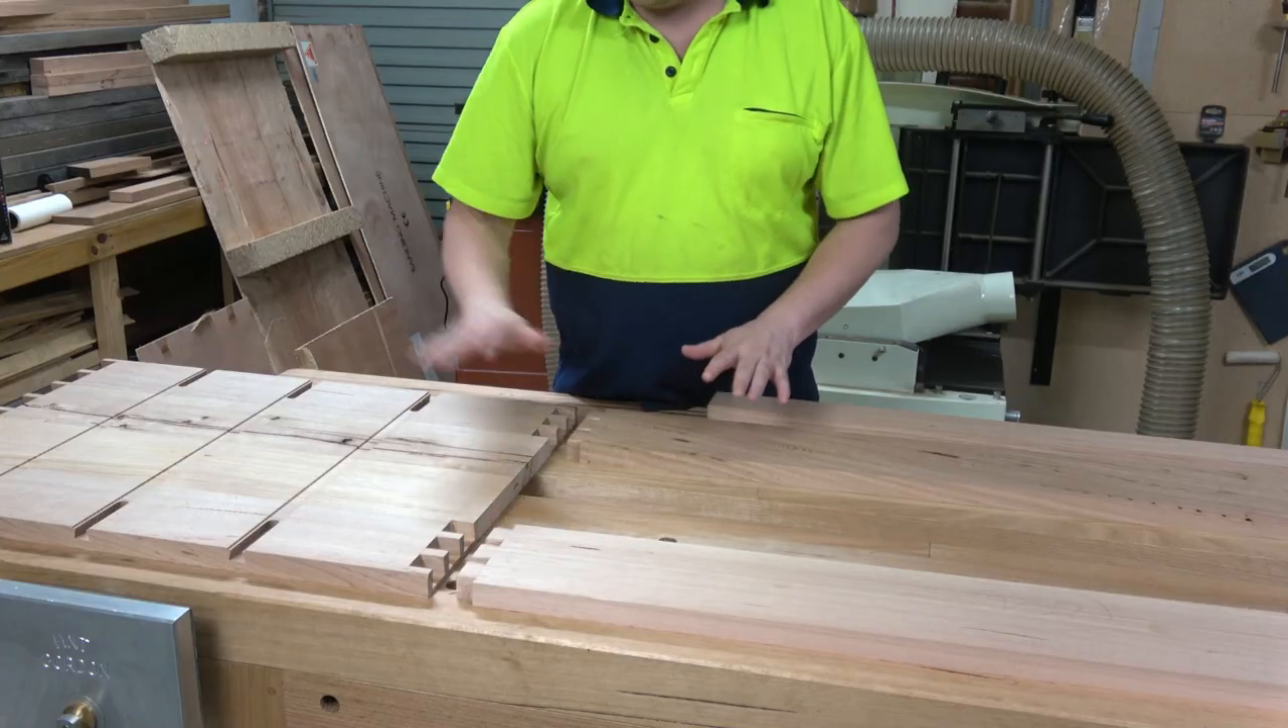I'm almost ready to assemble this carcass the two bottom rails the two sides and the top on top of it but not yet.